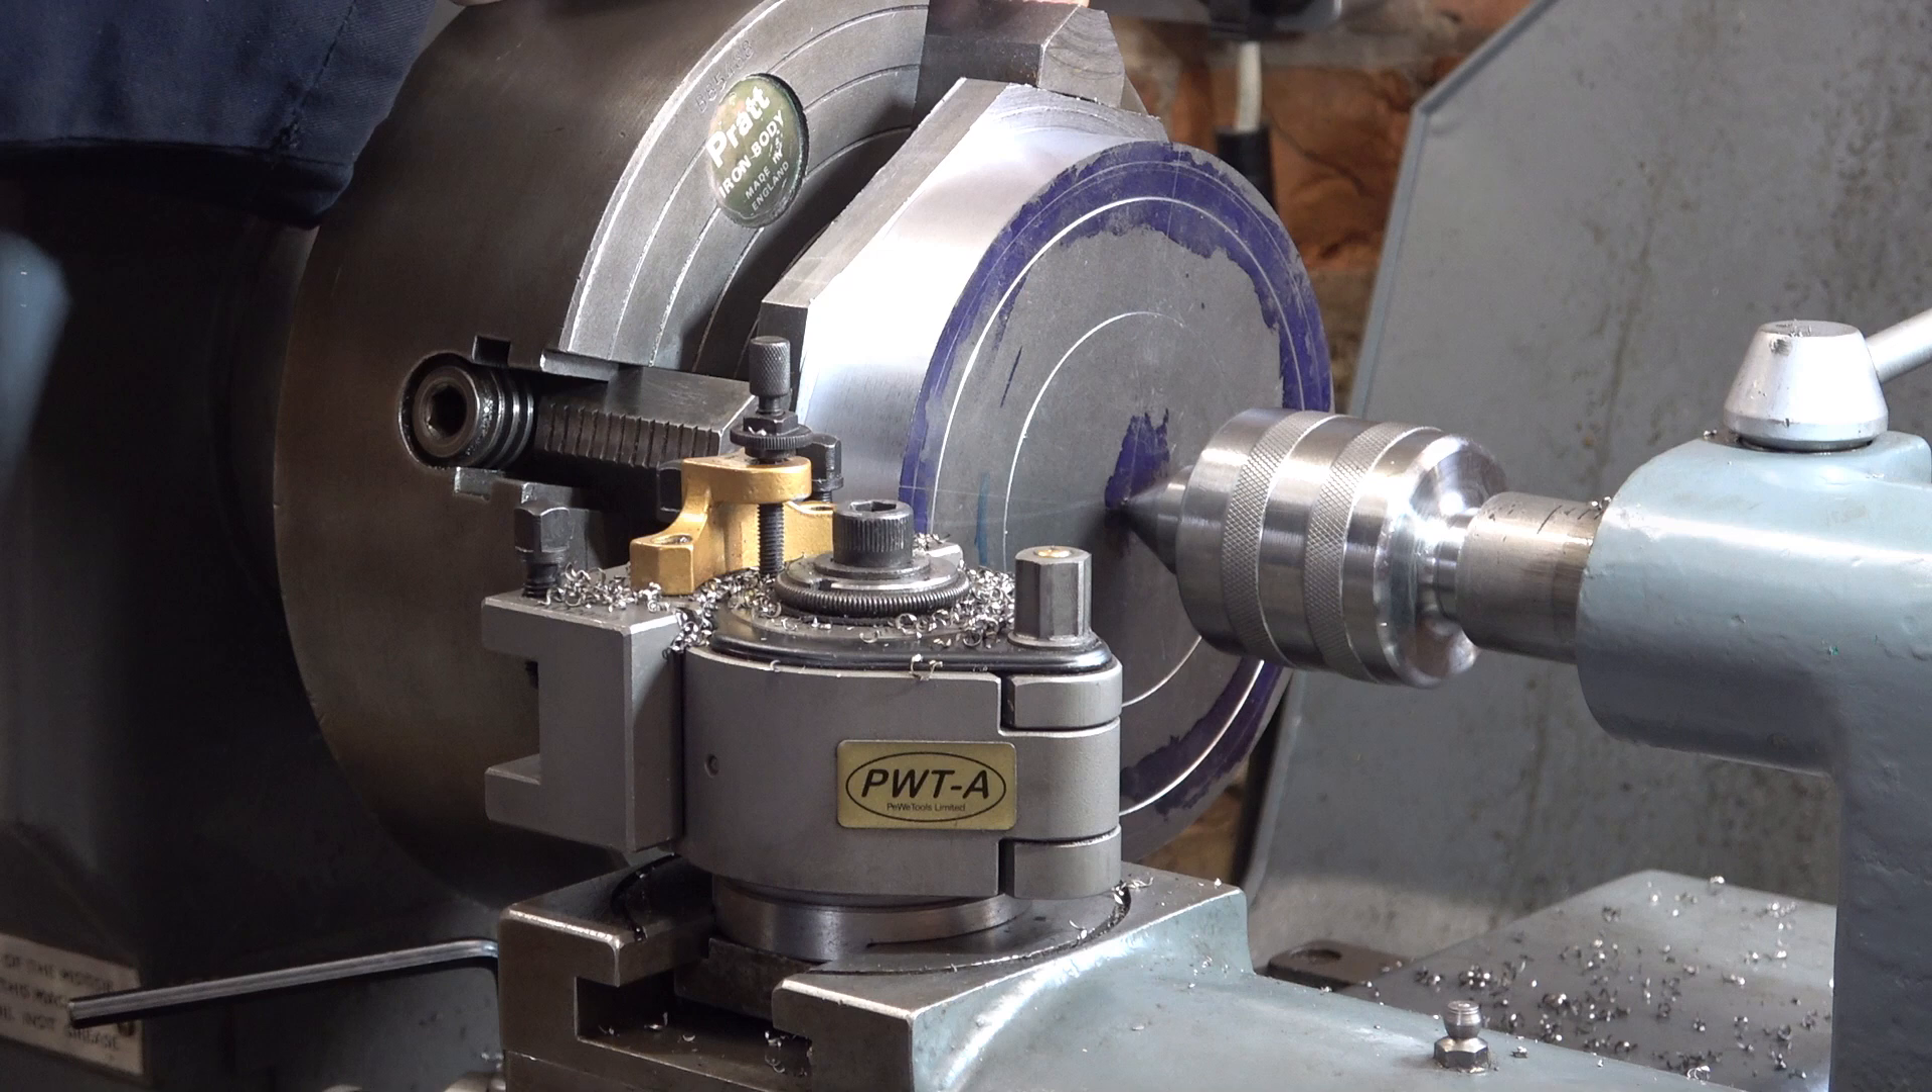You can see I've put the centre in.